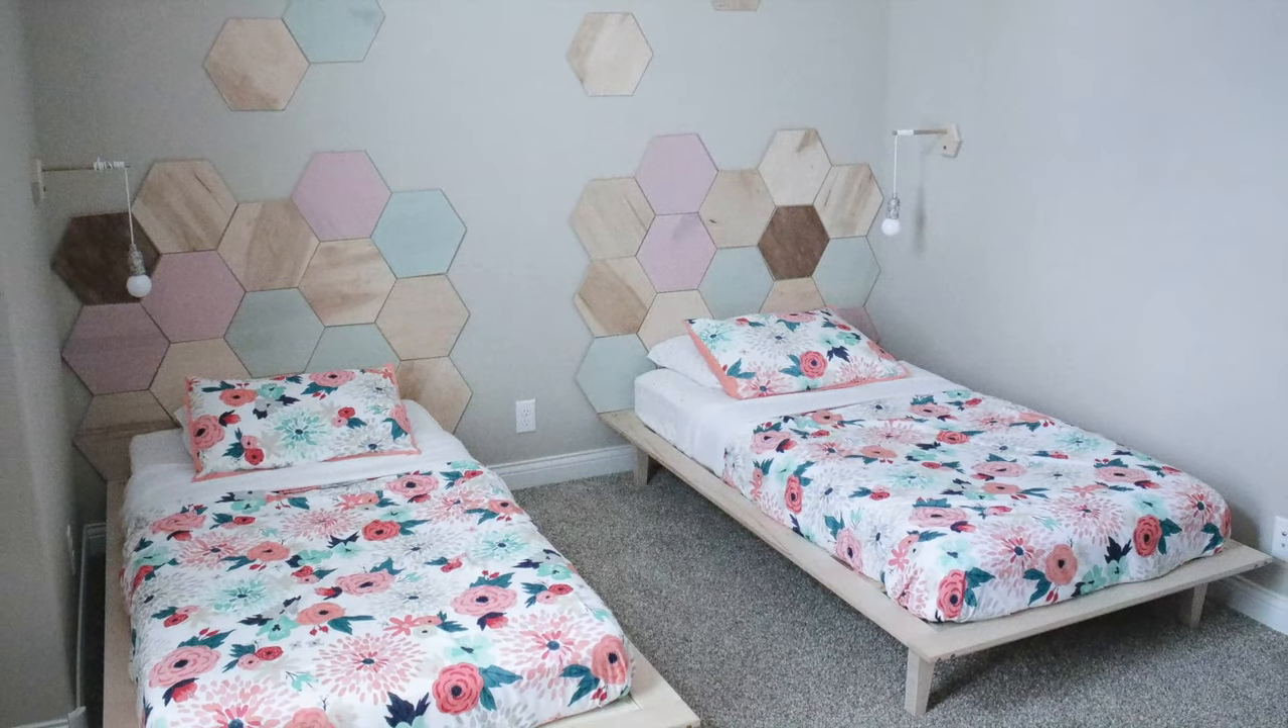After we put all the tiles on my wife made the beds and there they are the modern platform beds for my girls with hexagon headboards that you can rearrange in any pattern or shape that you want.